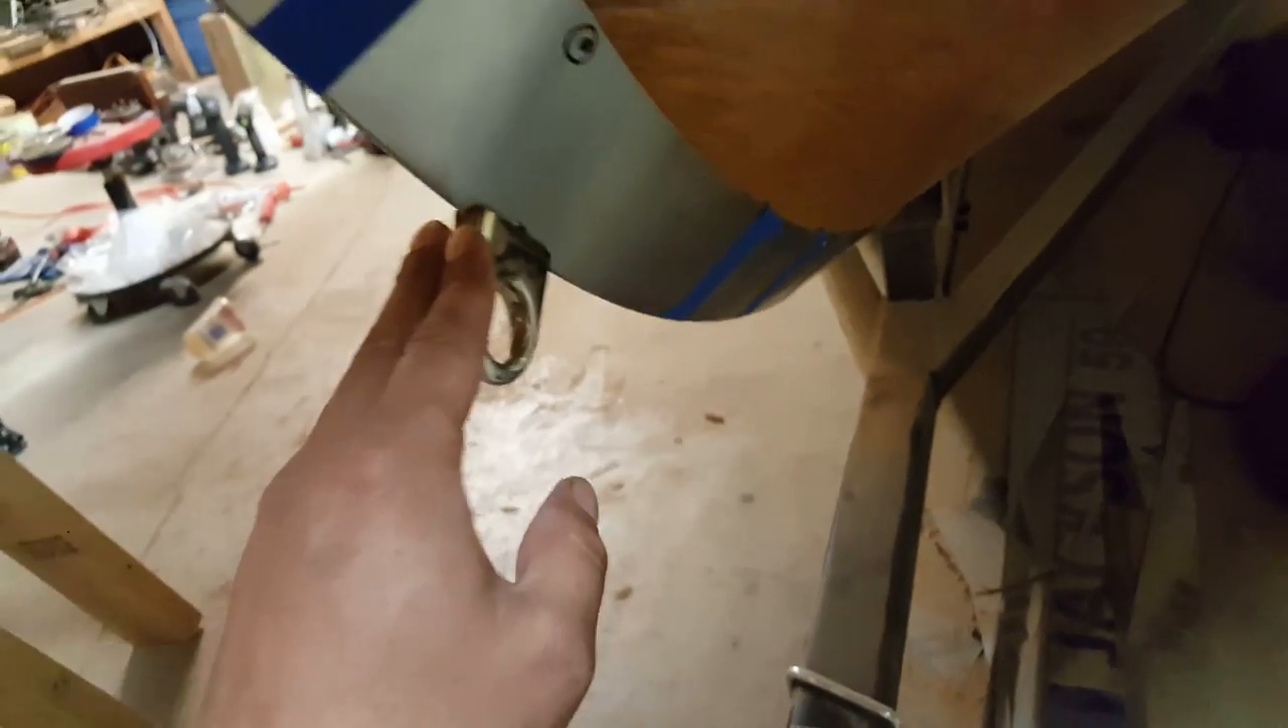I've got my bow eye fit on here.